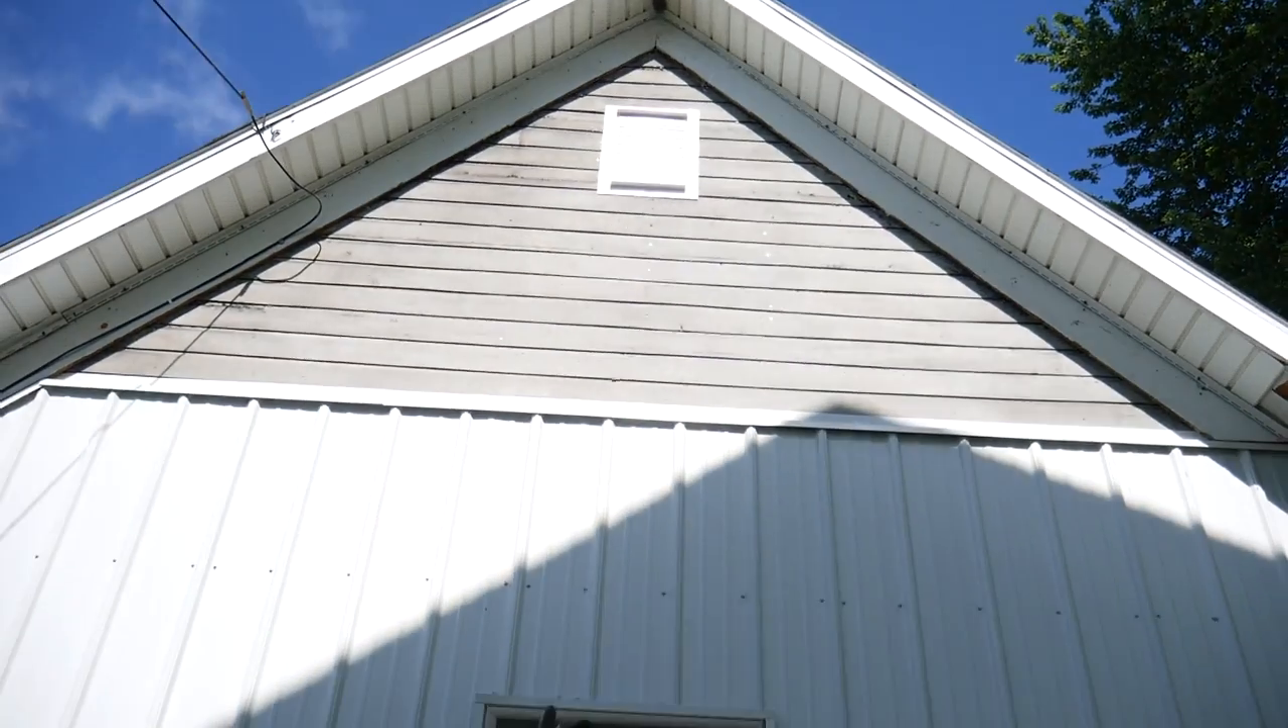So just up here it doesn't look bad but there's supposed to be shingles up there to match the other two sides of the house uh up in the peak.